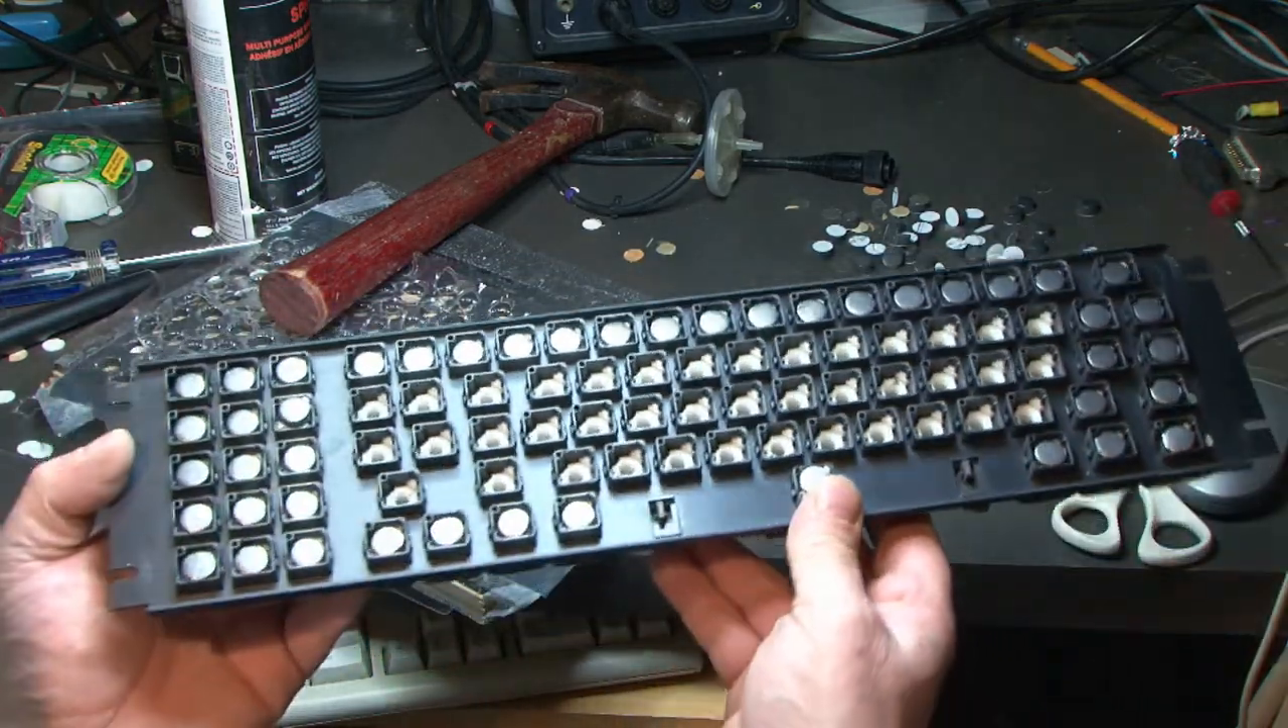So, I got half the discs put in. I'm going to go stick the other half in.